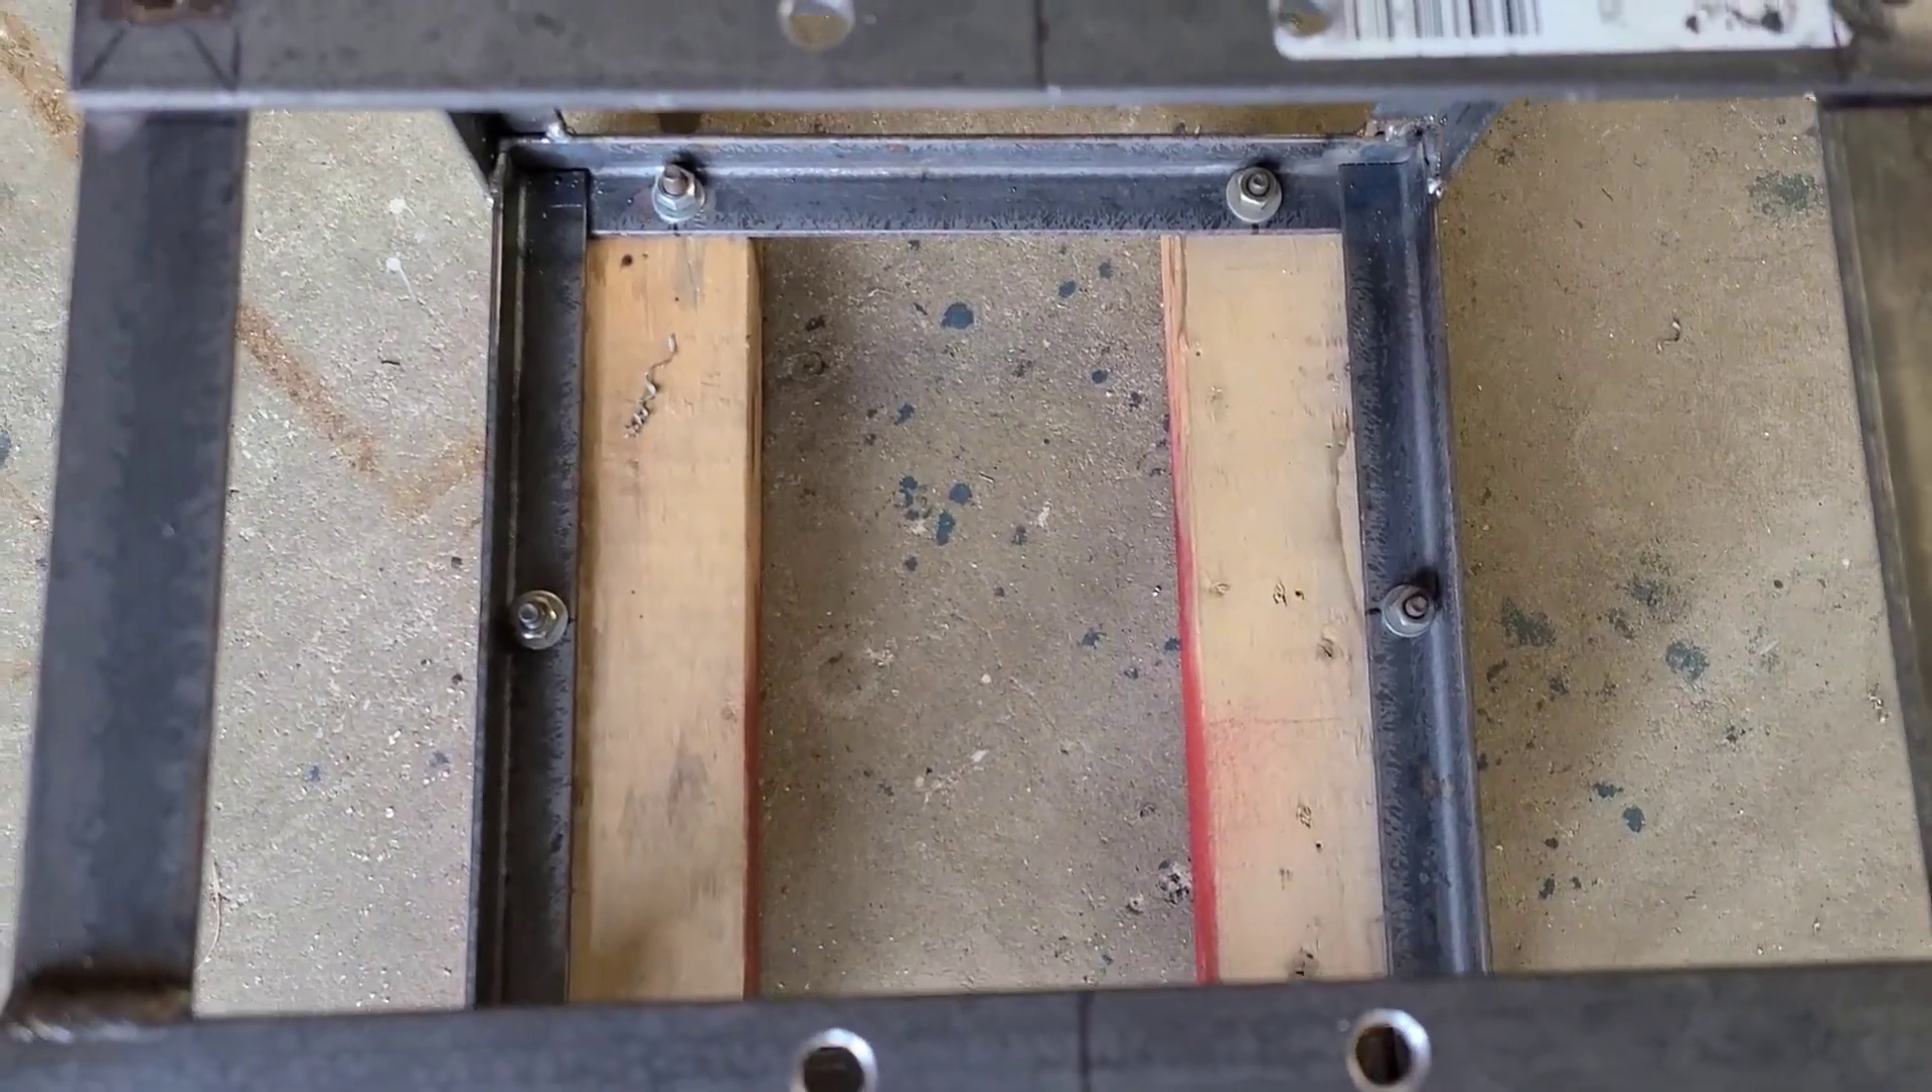I bolted in the pieces of wood.